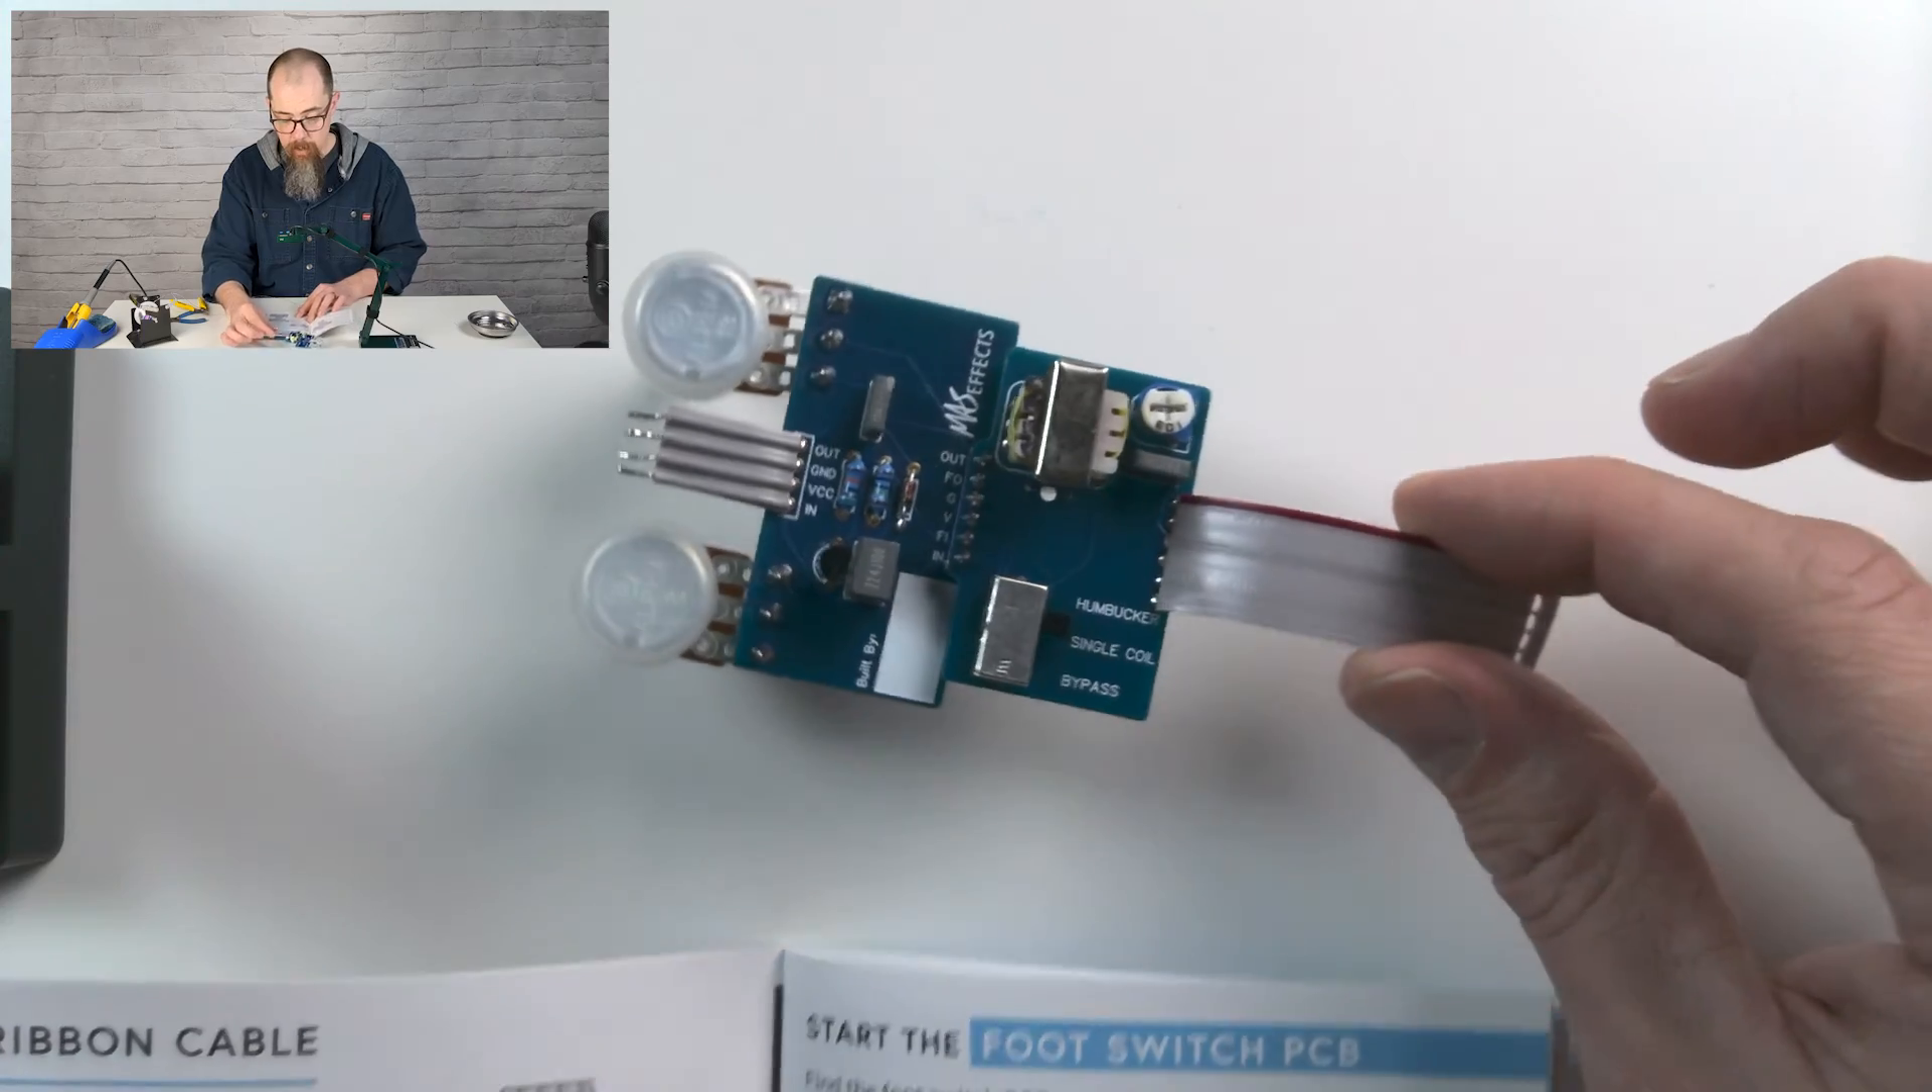Now that we have the board built, we've got our pickup simulator in the middle. We've got a ribbon cable coming out of it.